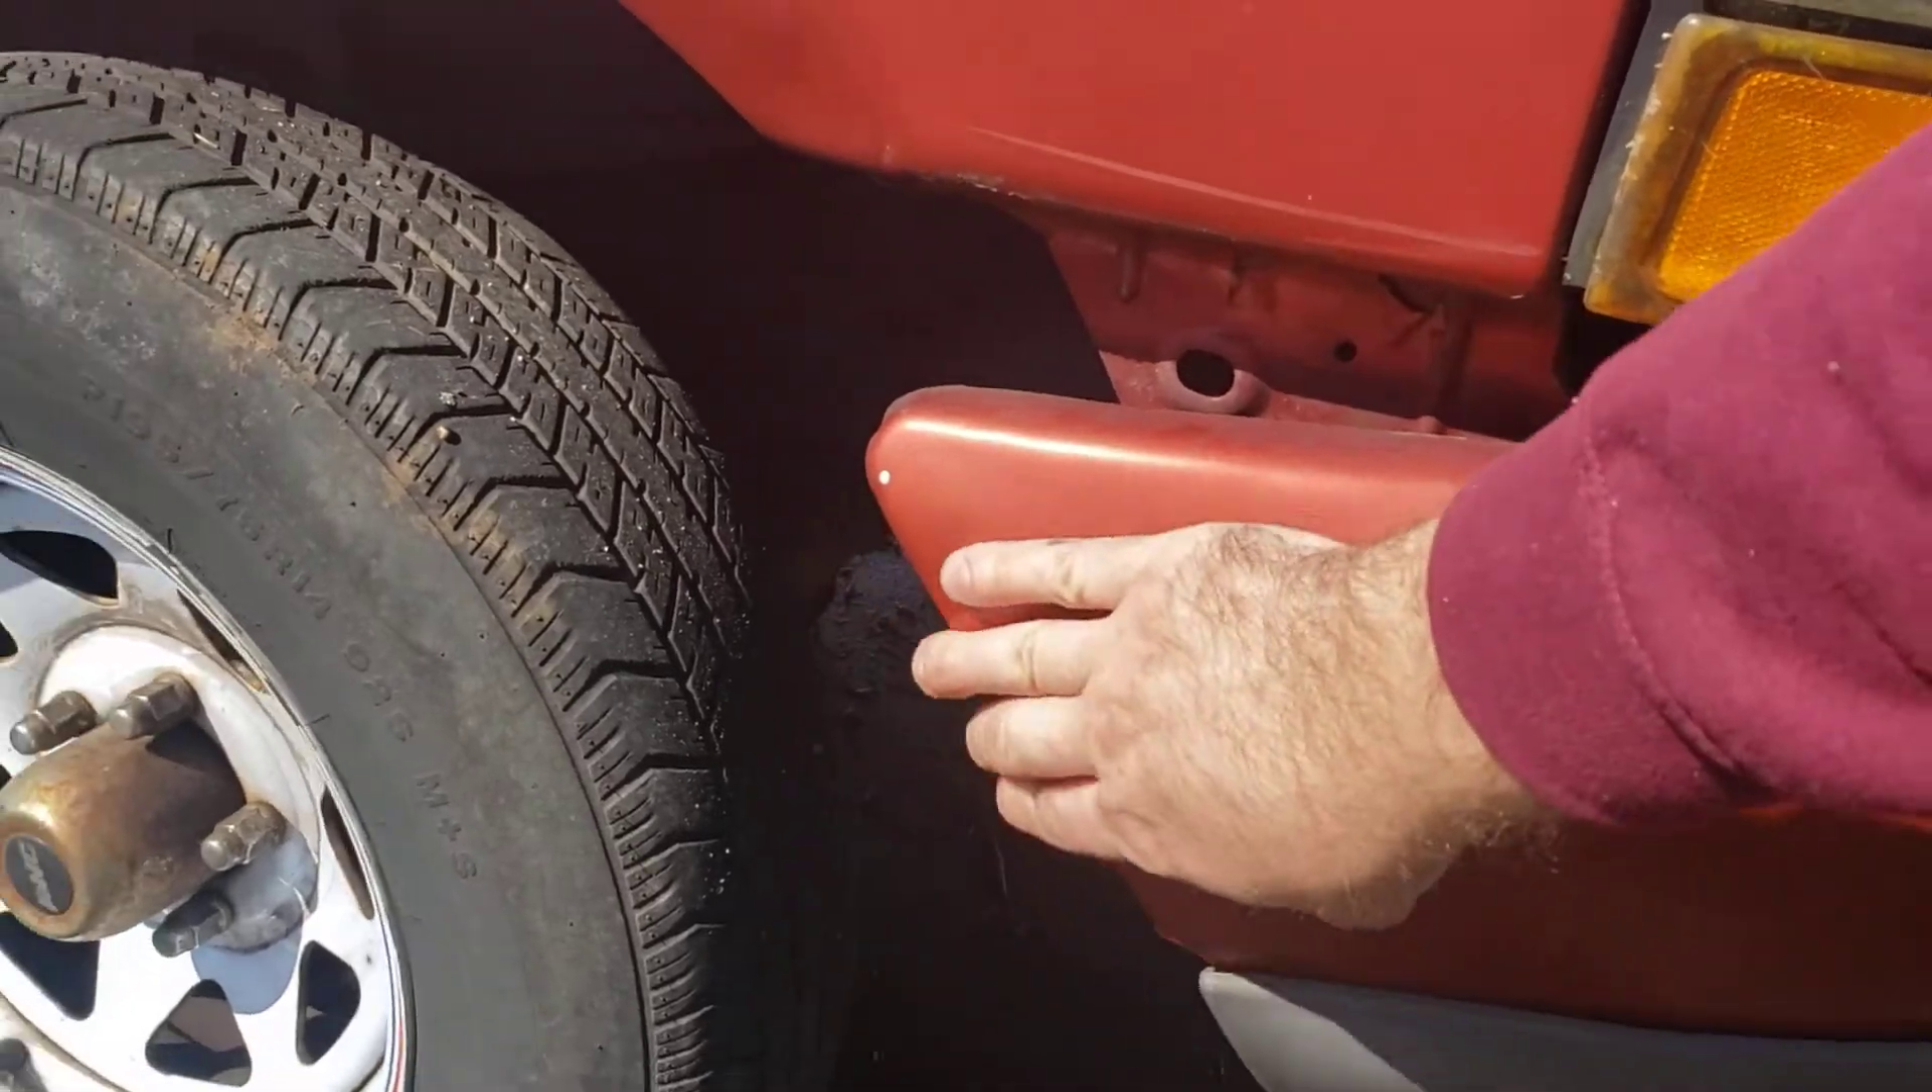The bumper kind of sags a little bit it's got this gap here.